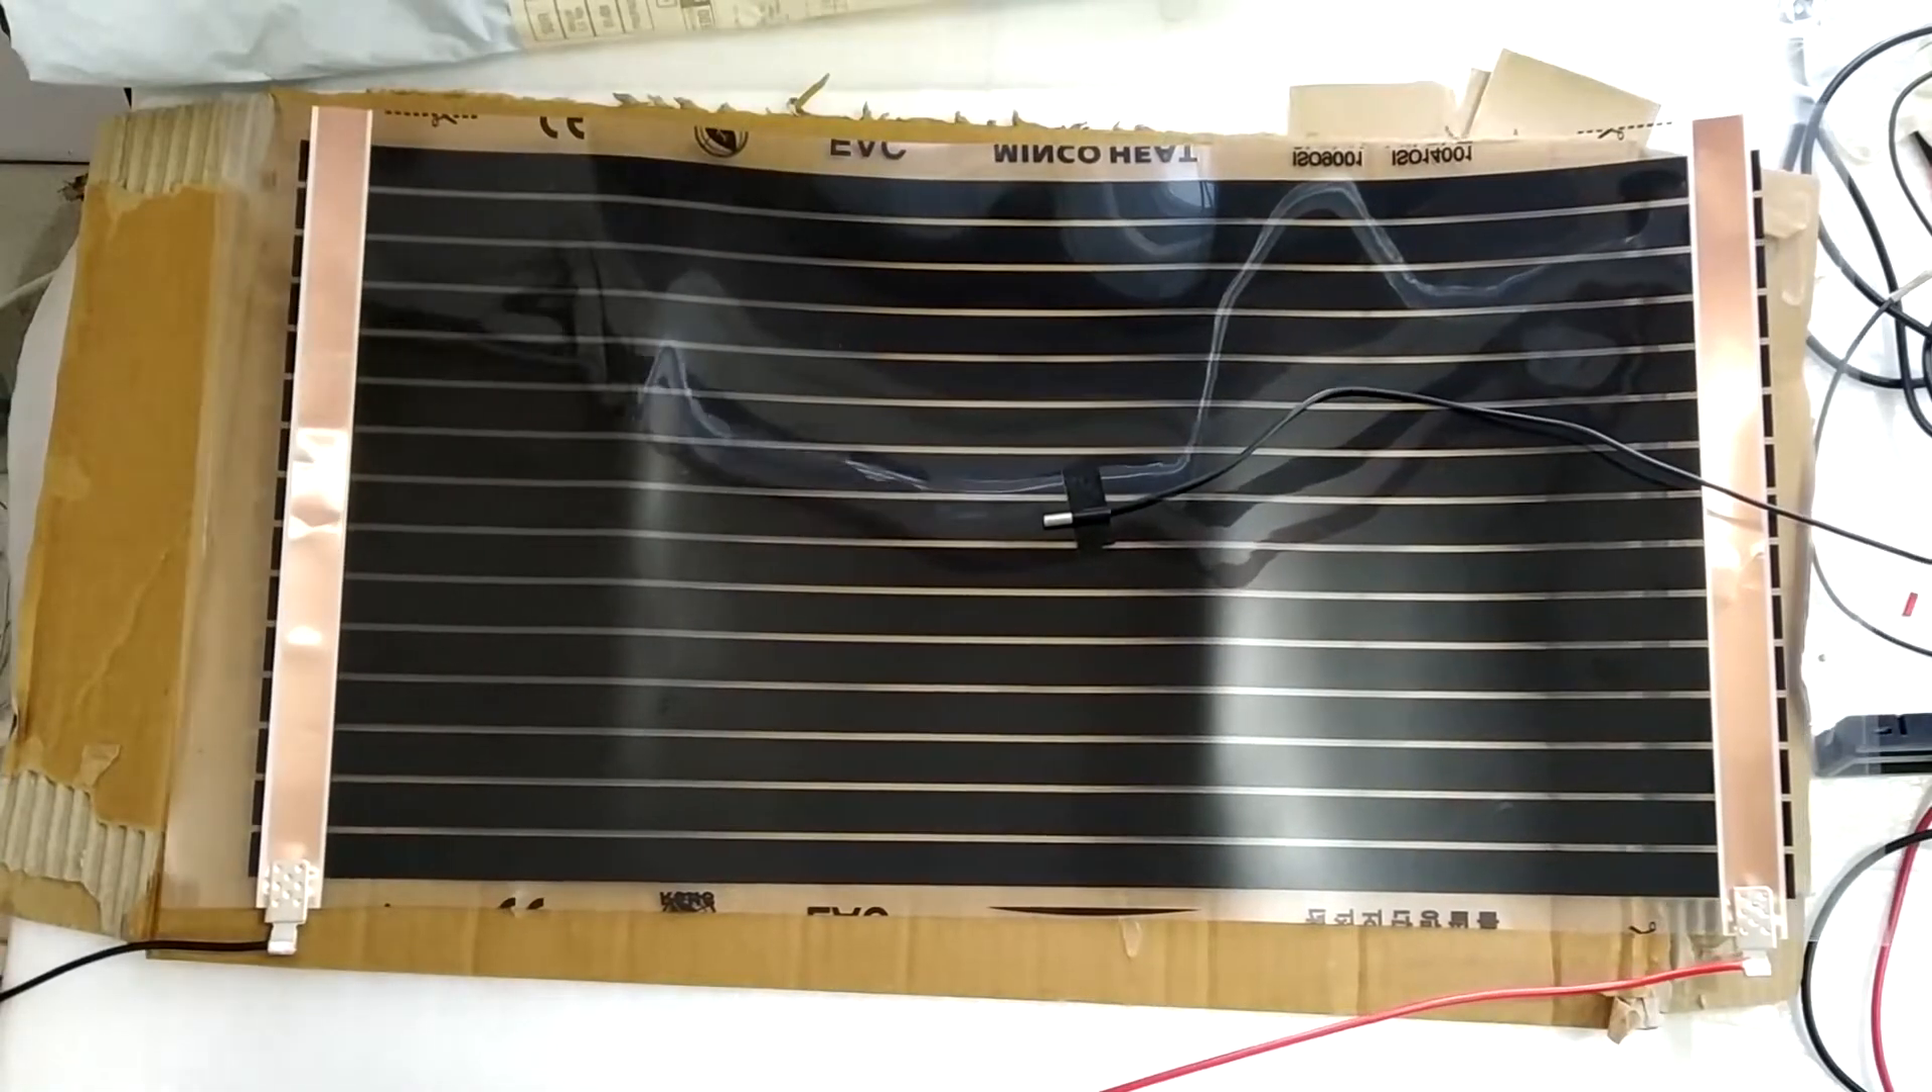Make sure that you're not touching these terminals because these terminals are live because i haven't put any kind of insulation just yet.